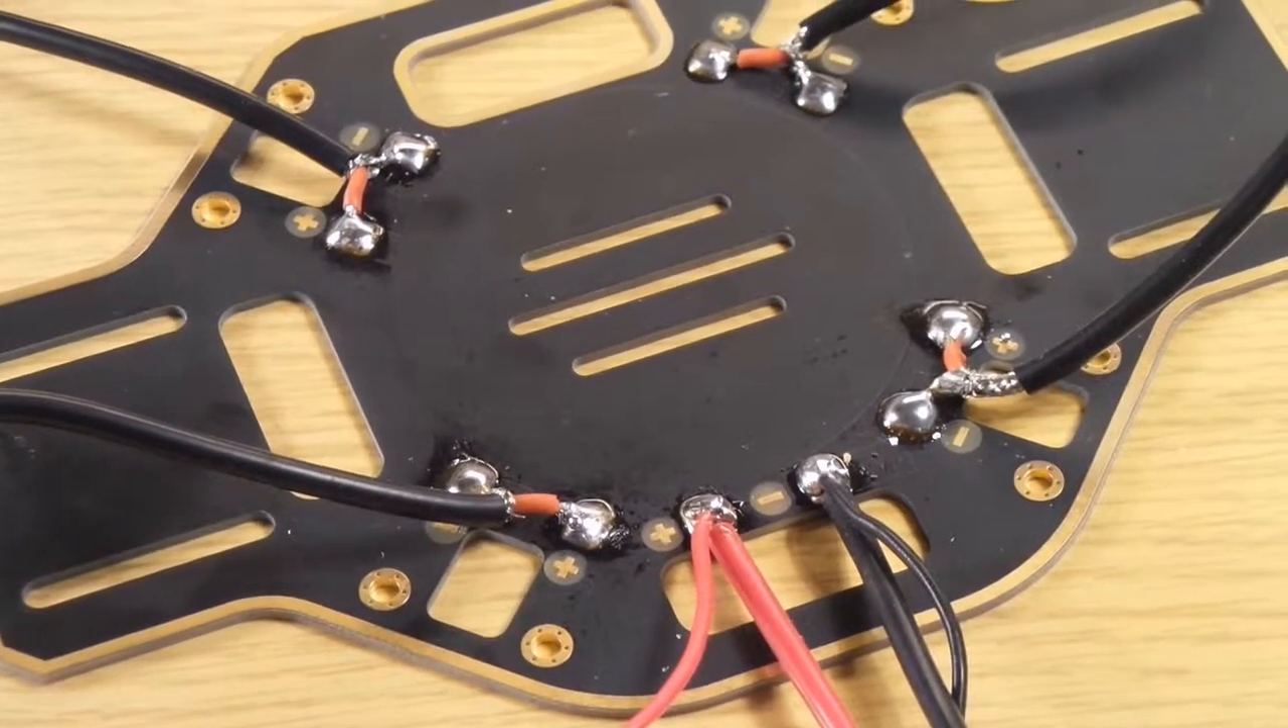Now we have finished the soldering. And this is how the quad should look now.